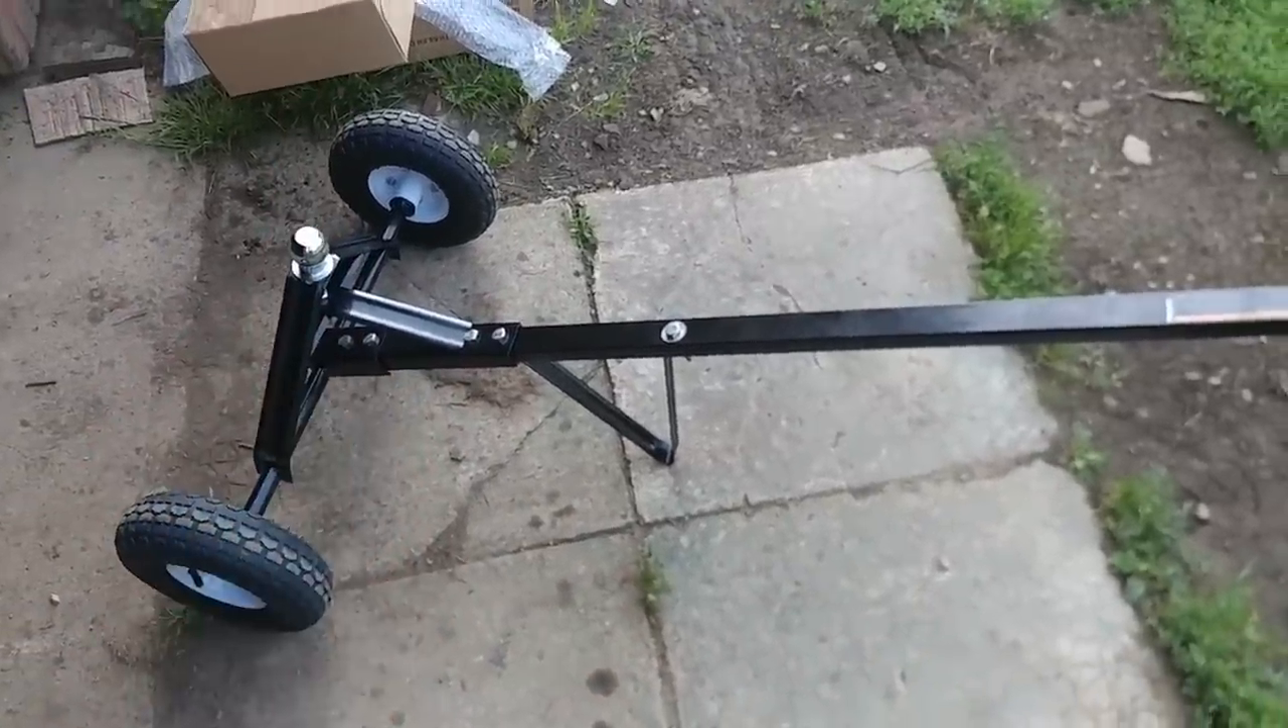Here's what the trailer dolly looks like. Fully assembled, I have the inch and seven-eighths ball on top. Uh, all the wheels are on, all the bolts are tight.